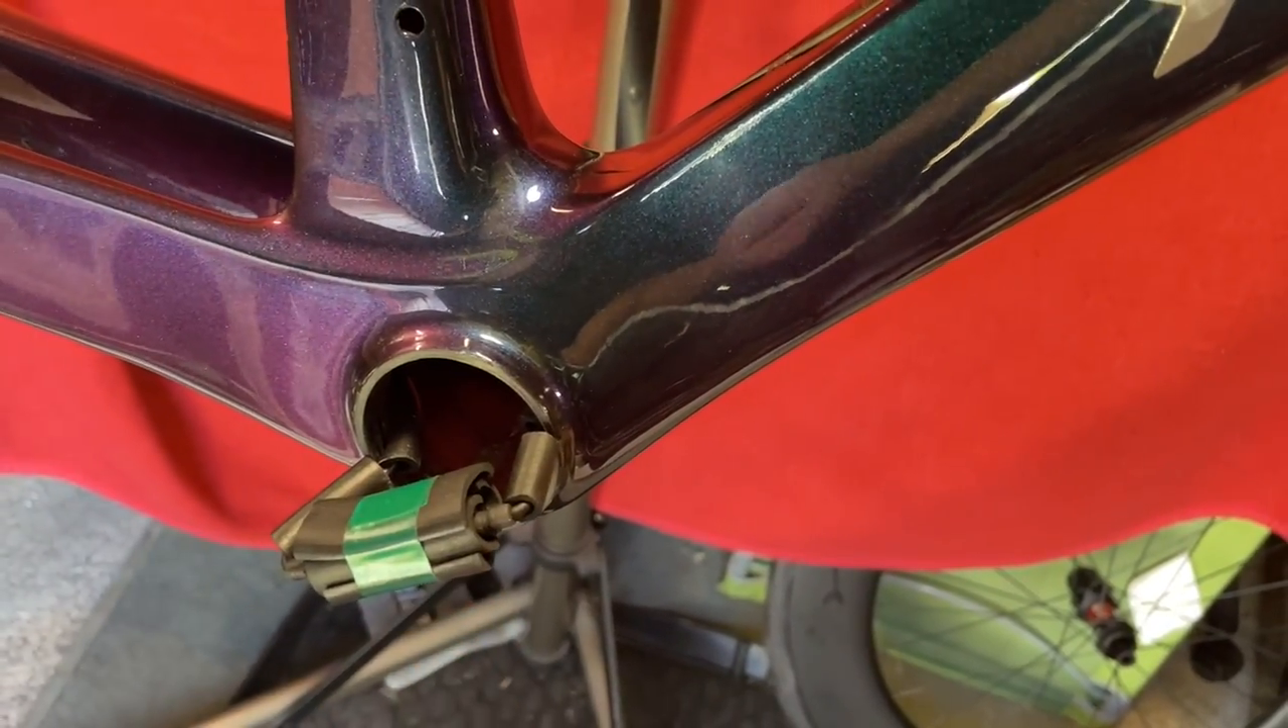I'm just going to attach something to it so we don't lose it back inside because at the moment I've got the junction box hanging out.